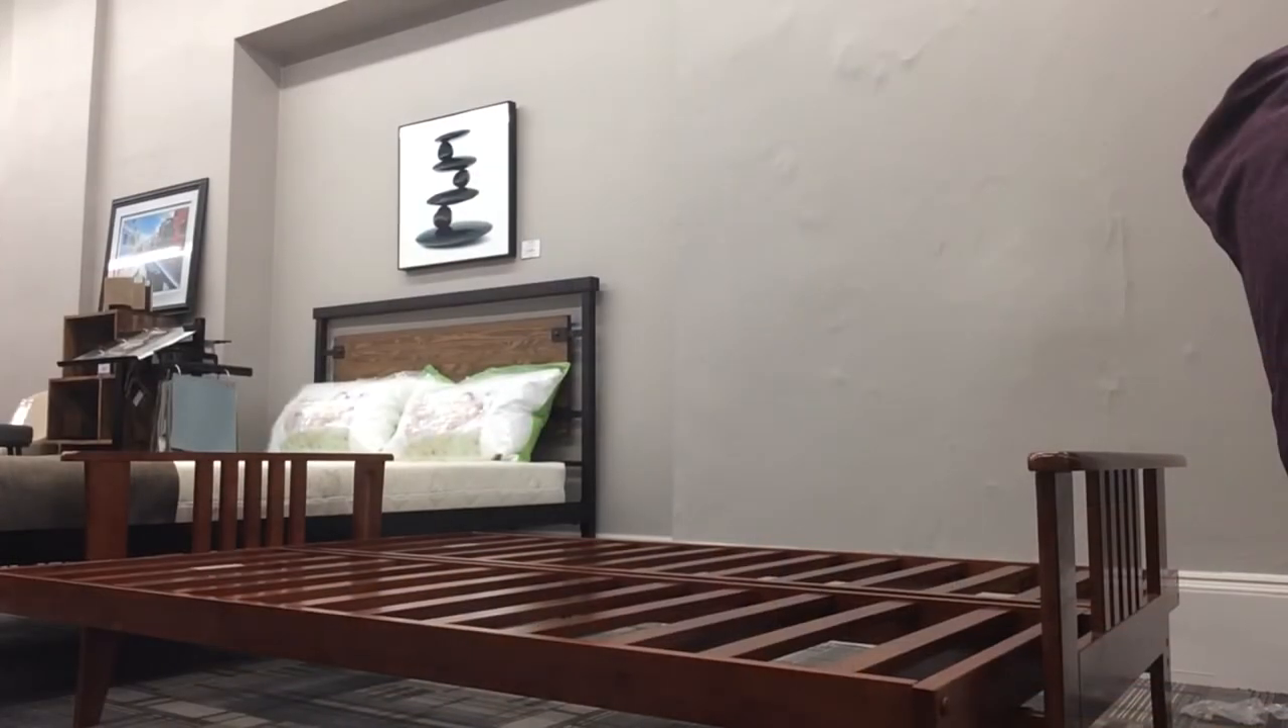We've got our frame all put together.